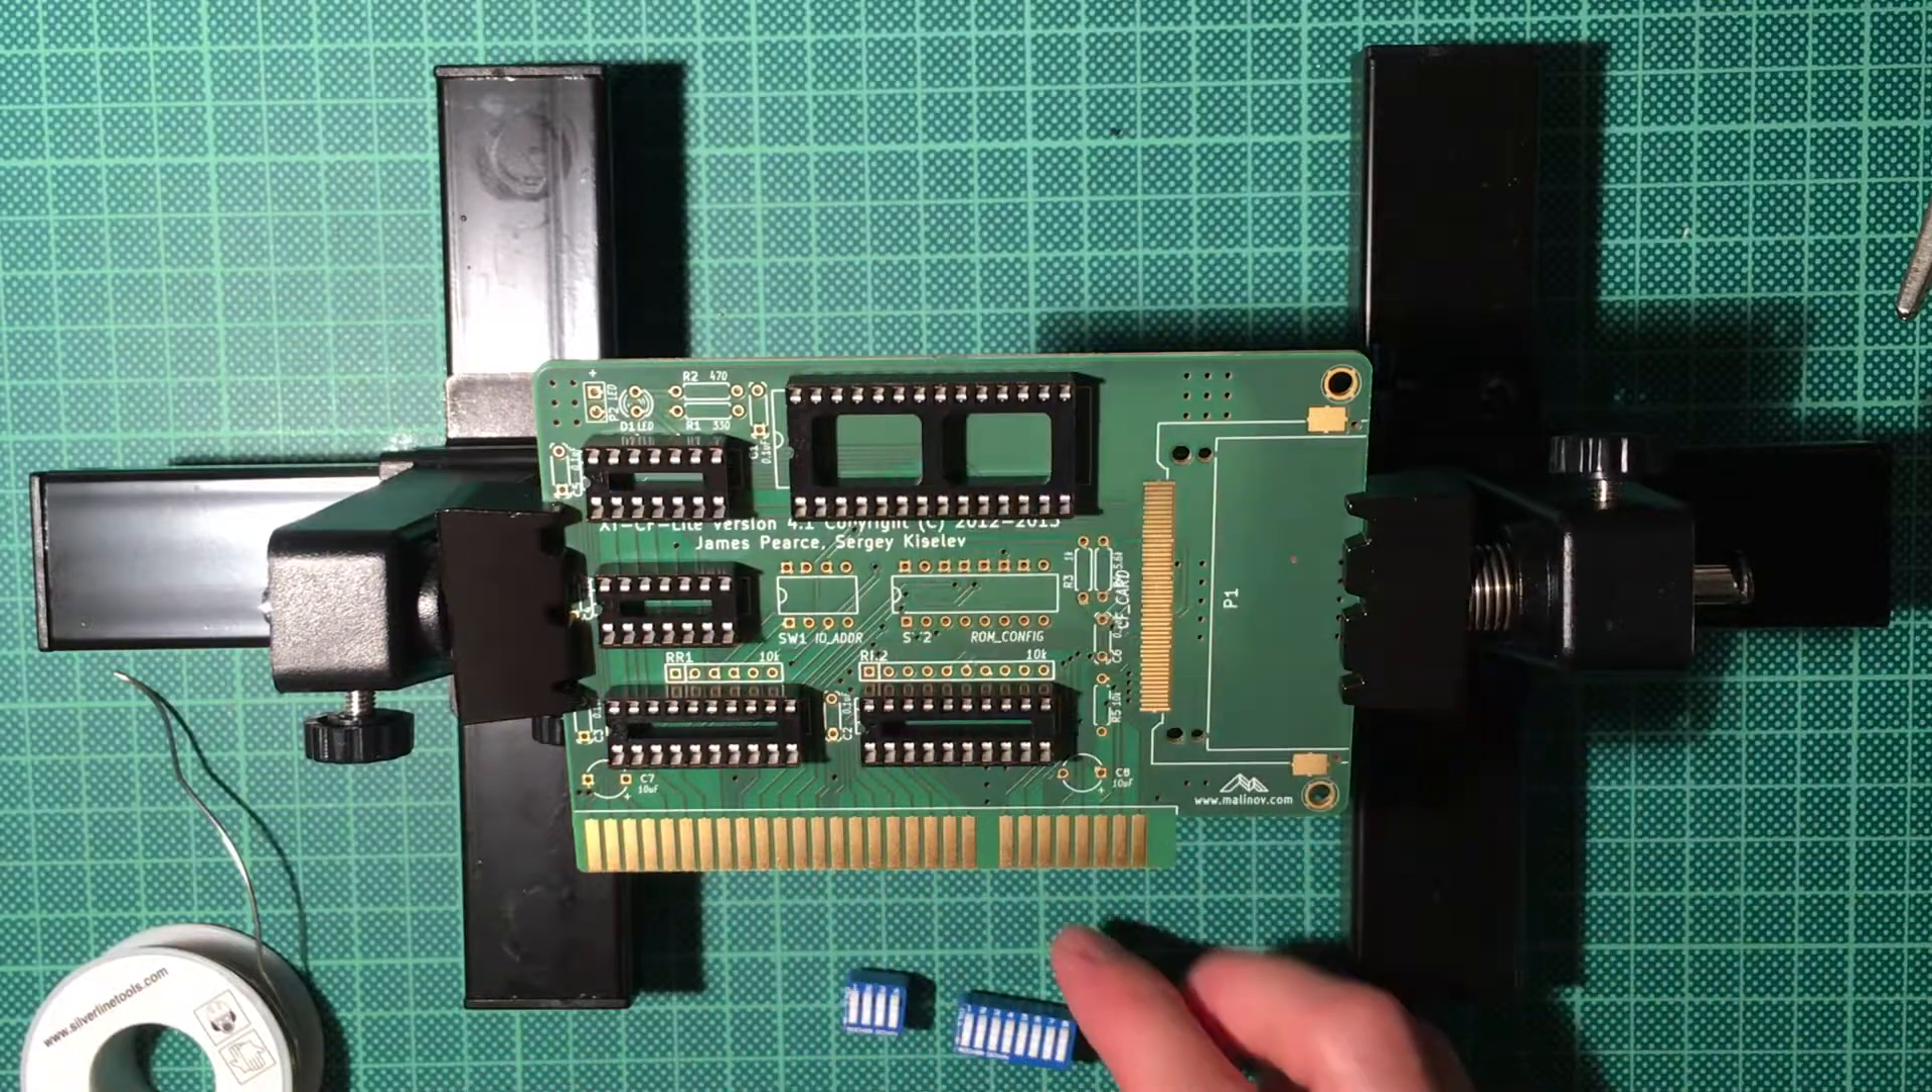All right now we got all the sockets for the ics.